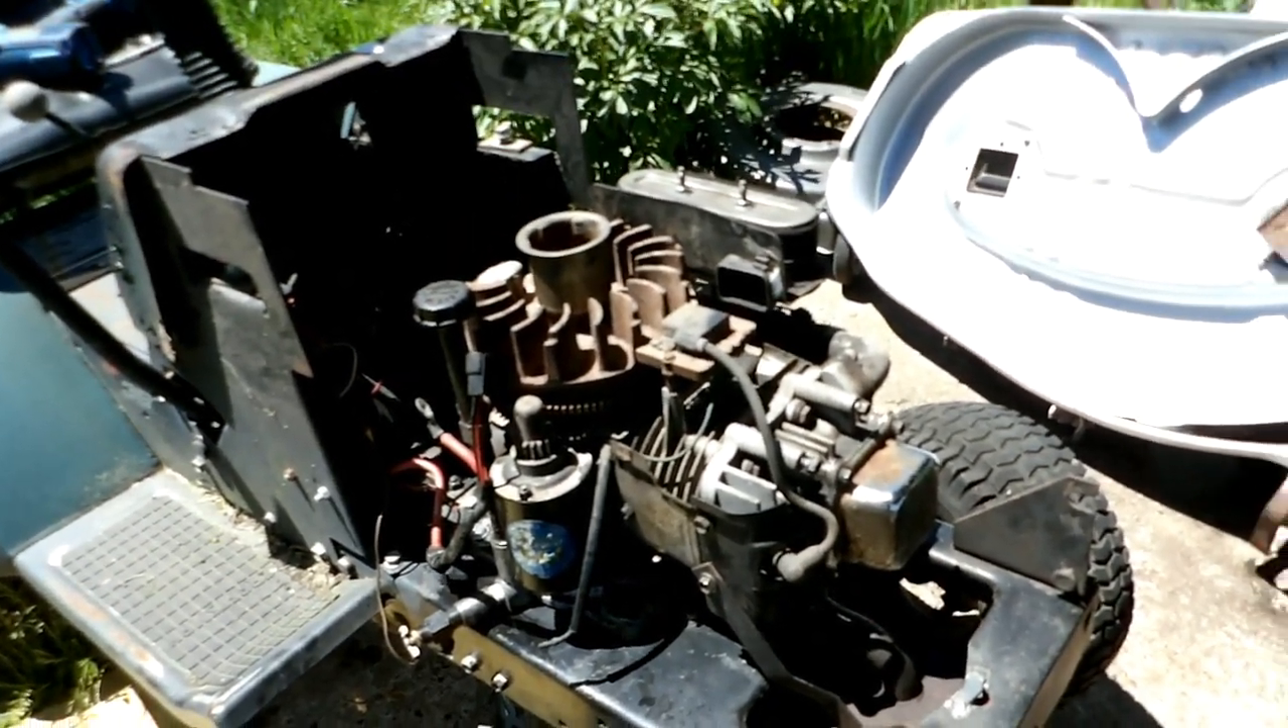I finally got the motor installed on the frame there.